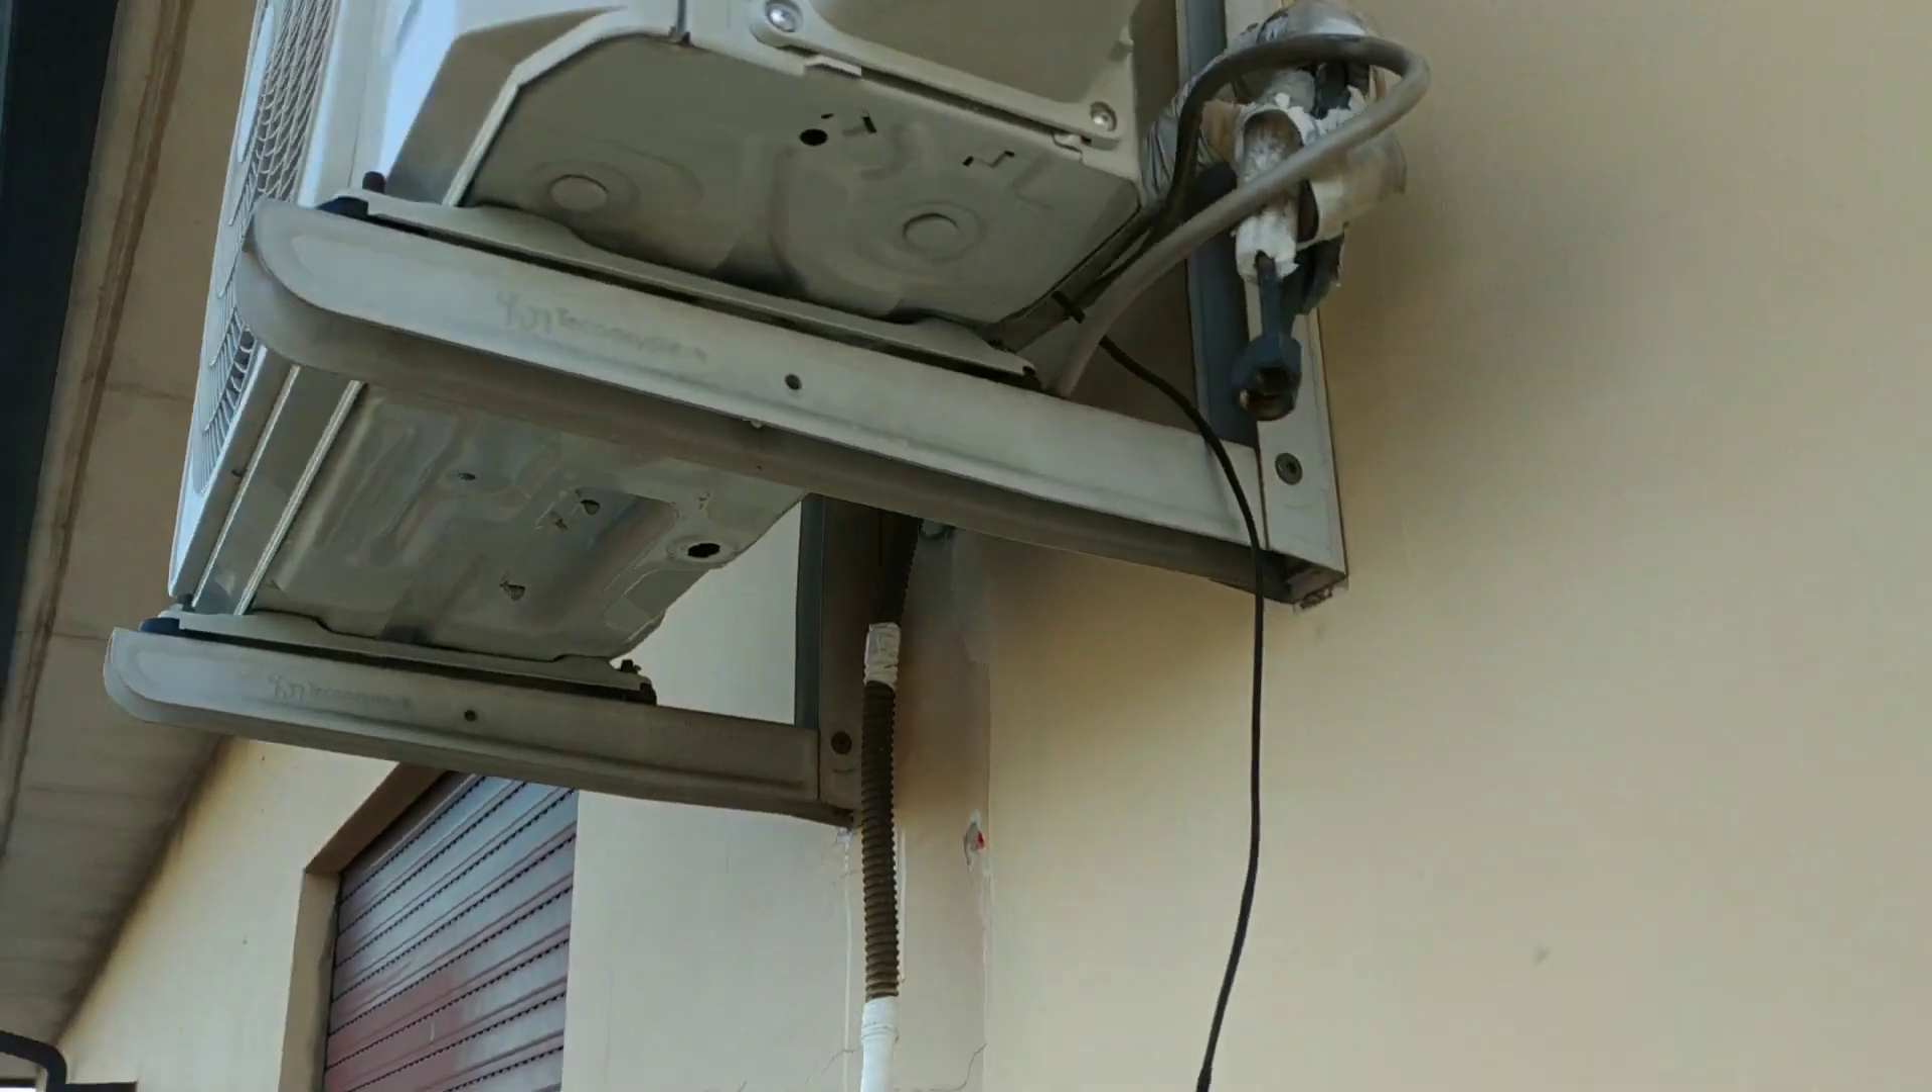La macchina esterna è qua in posizione no? basta collegare i tubi.